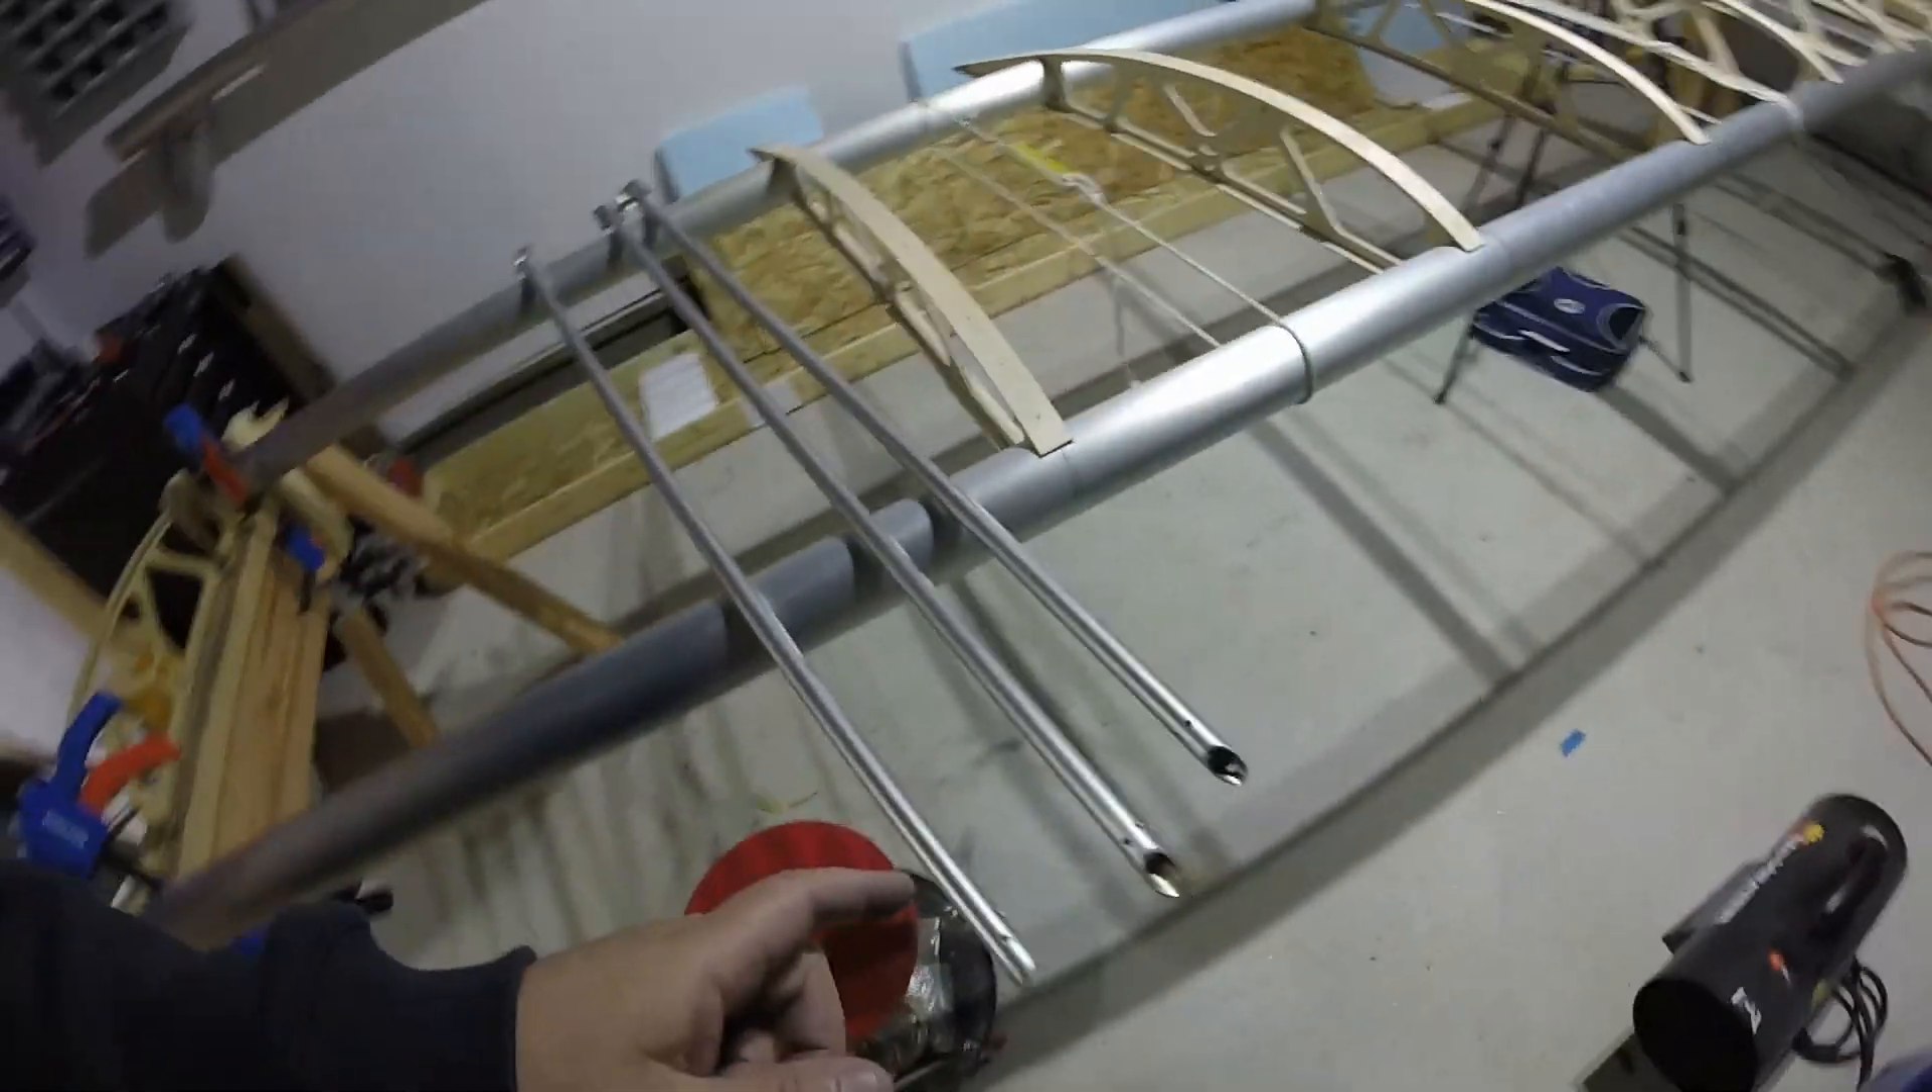Pretty happy with that, not too stressed now. Moving on. Okay, so I've removed all three of the drag-anti-drag tubes.